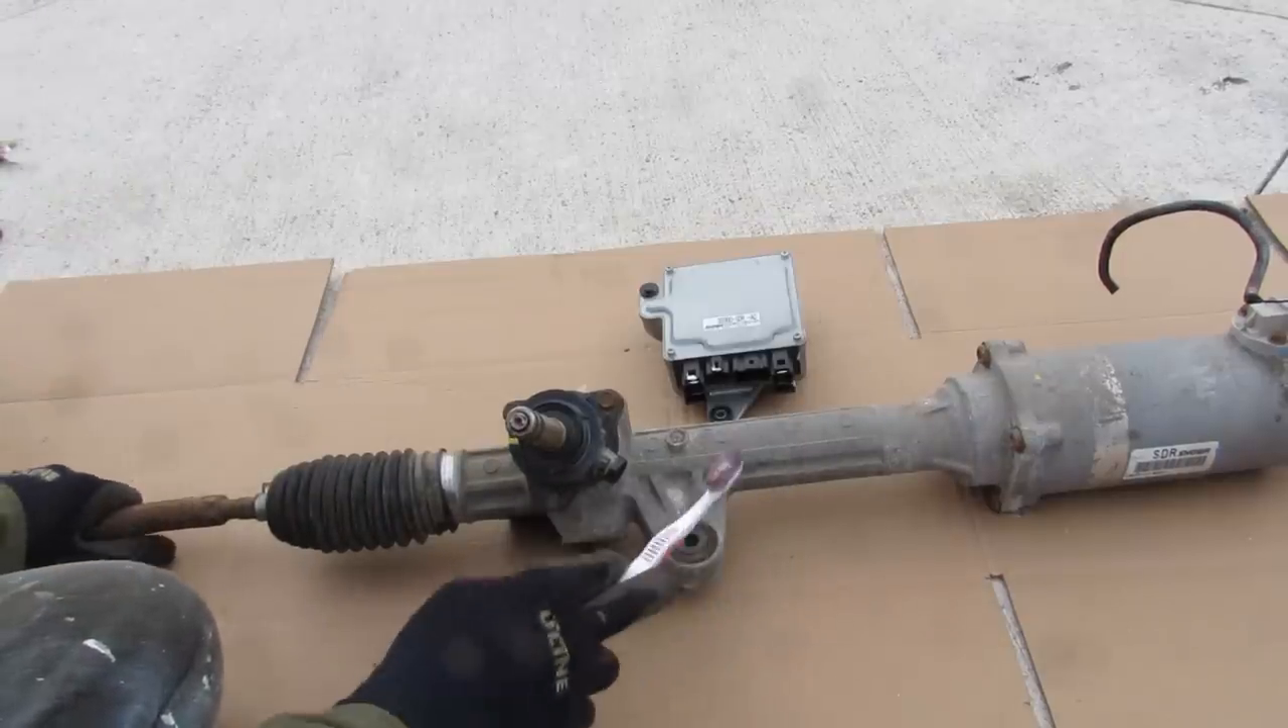So here we've got the electric power steering system removed from the vehicle here.